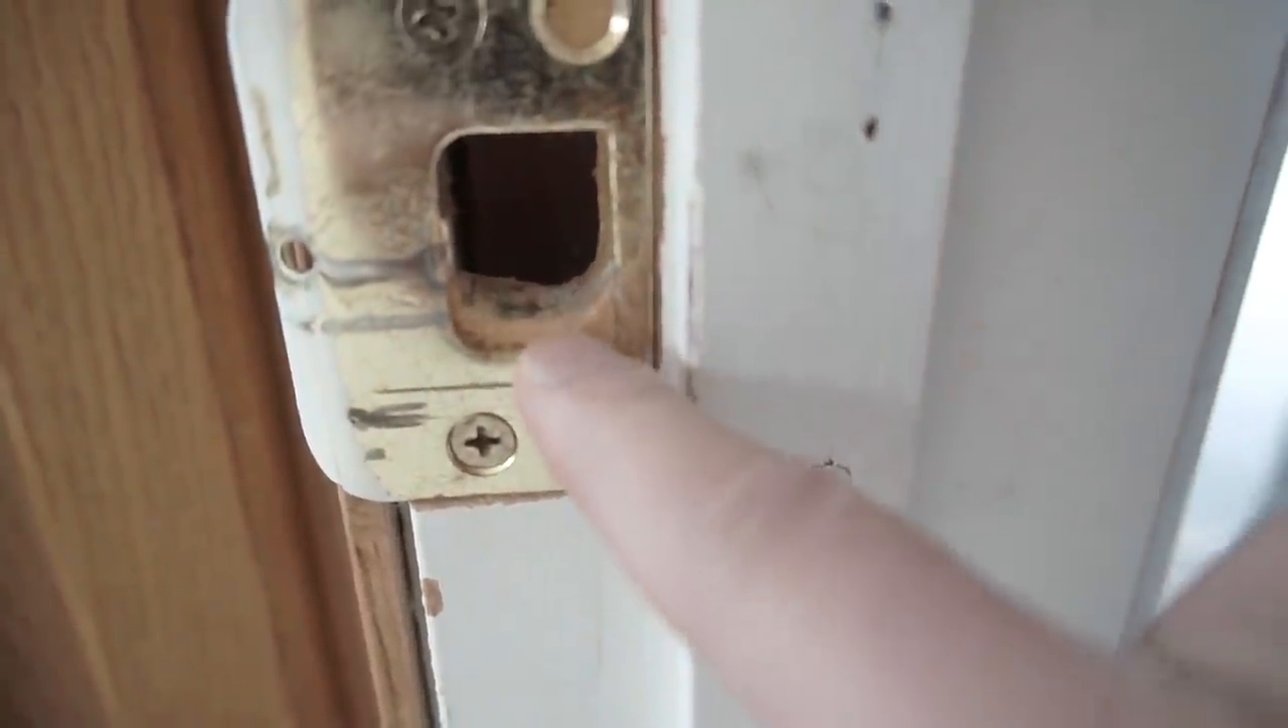There's a piece of wood that still is blocking the way of that latch.